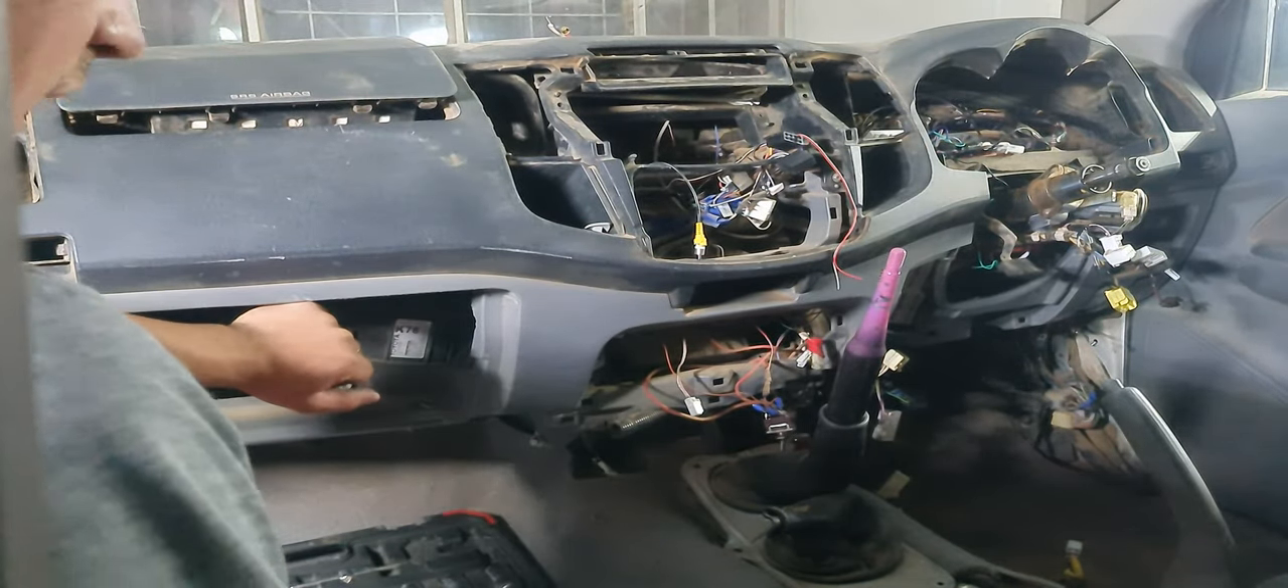As you can see all the clusters and everything has been removed.